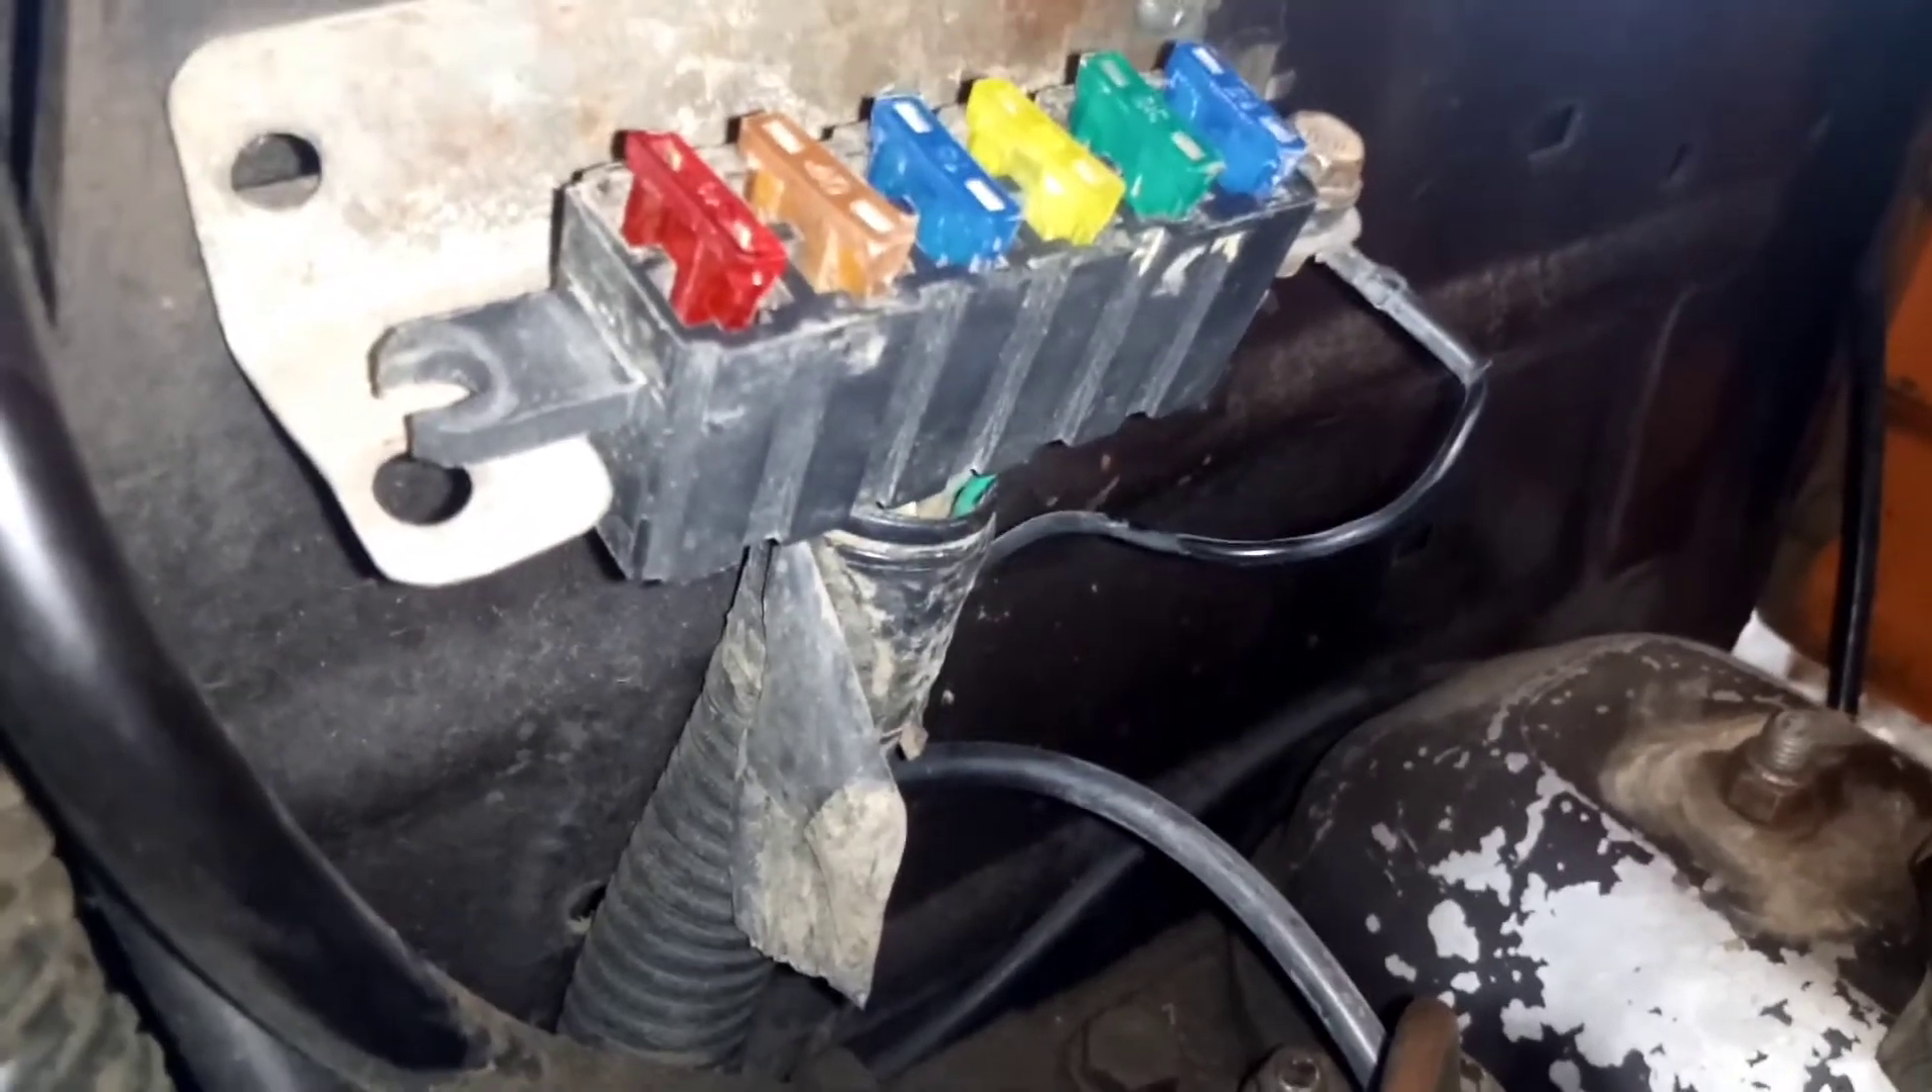دوستو میں نے تمام فیوز لگا دی ہیں۔